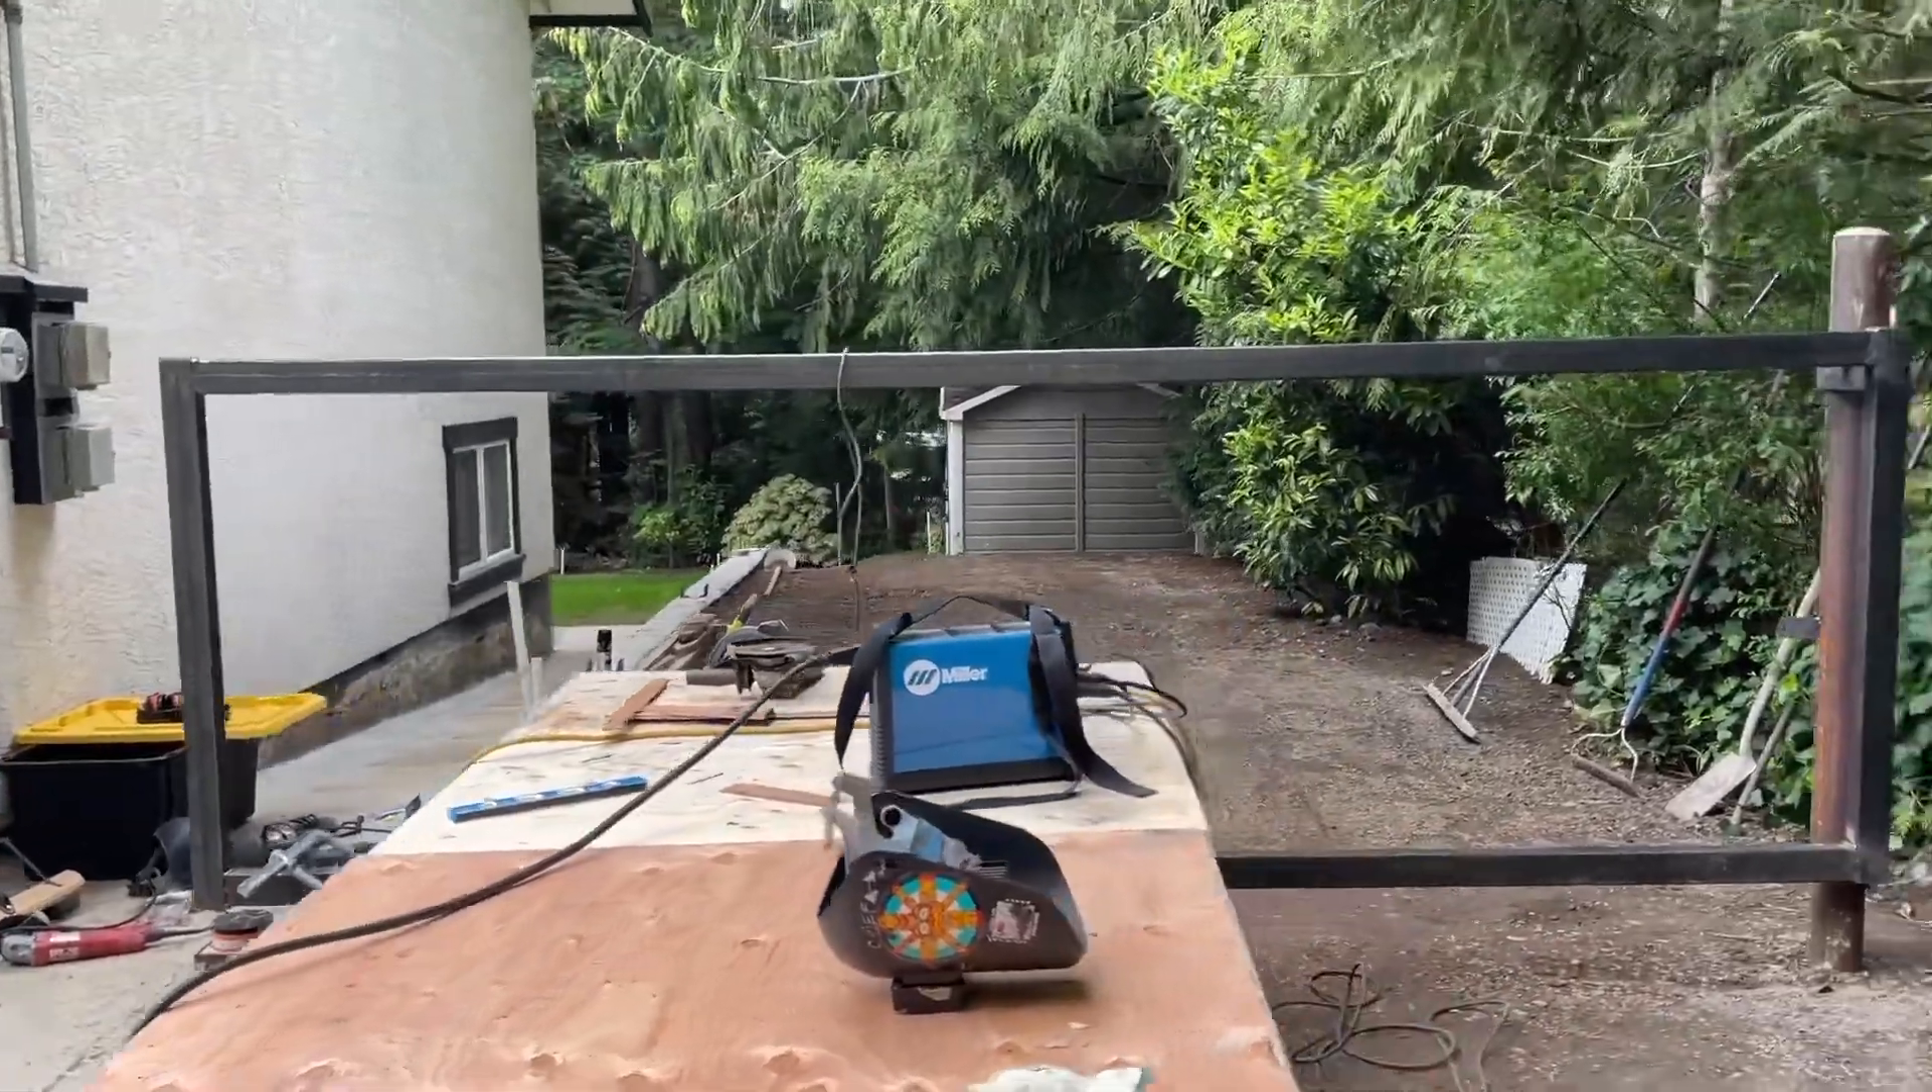Hey guys, so we got the frame built for my buddy's gate here.